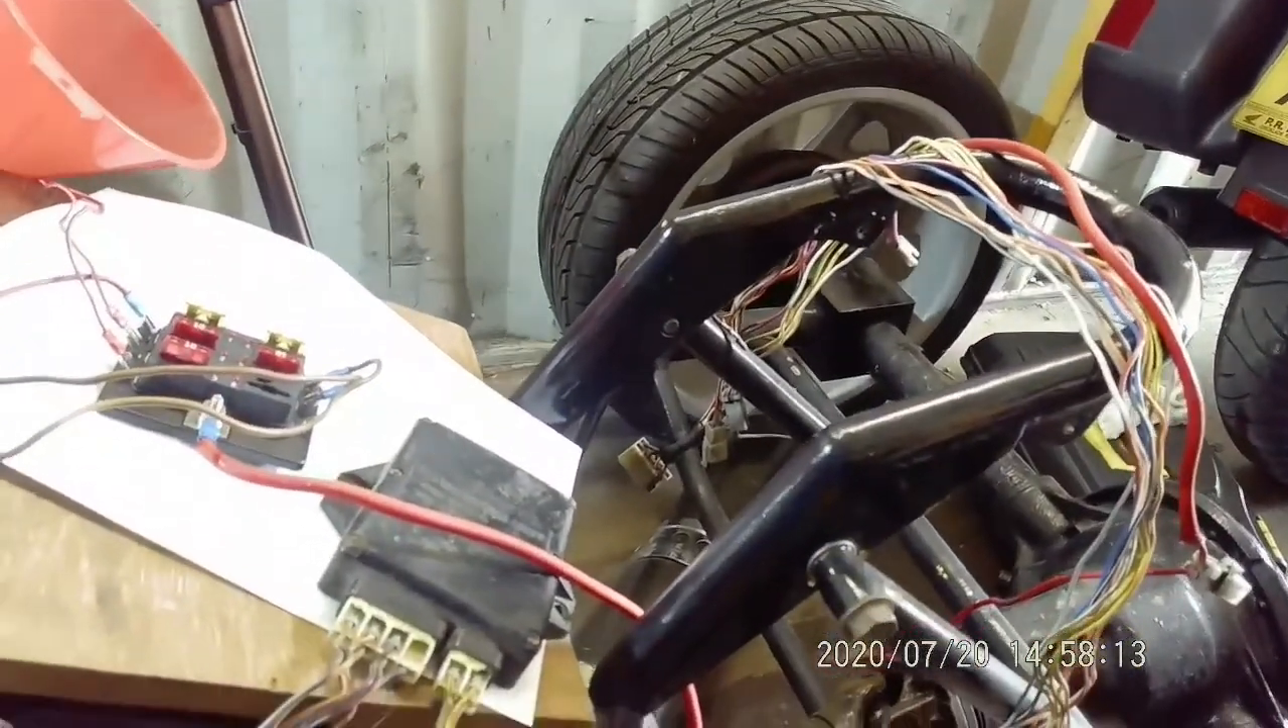I've stripped the good wiring loom back, basically so I can pull some of the wires out of the way.